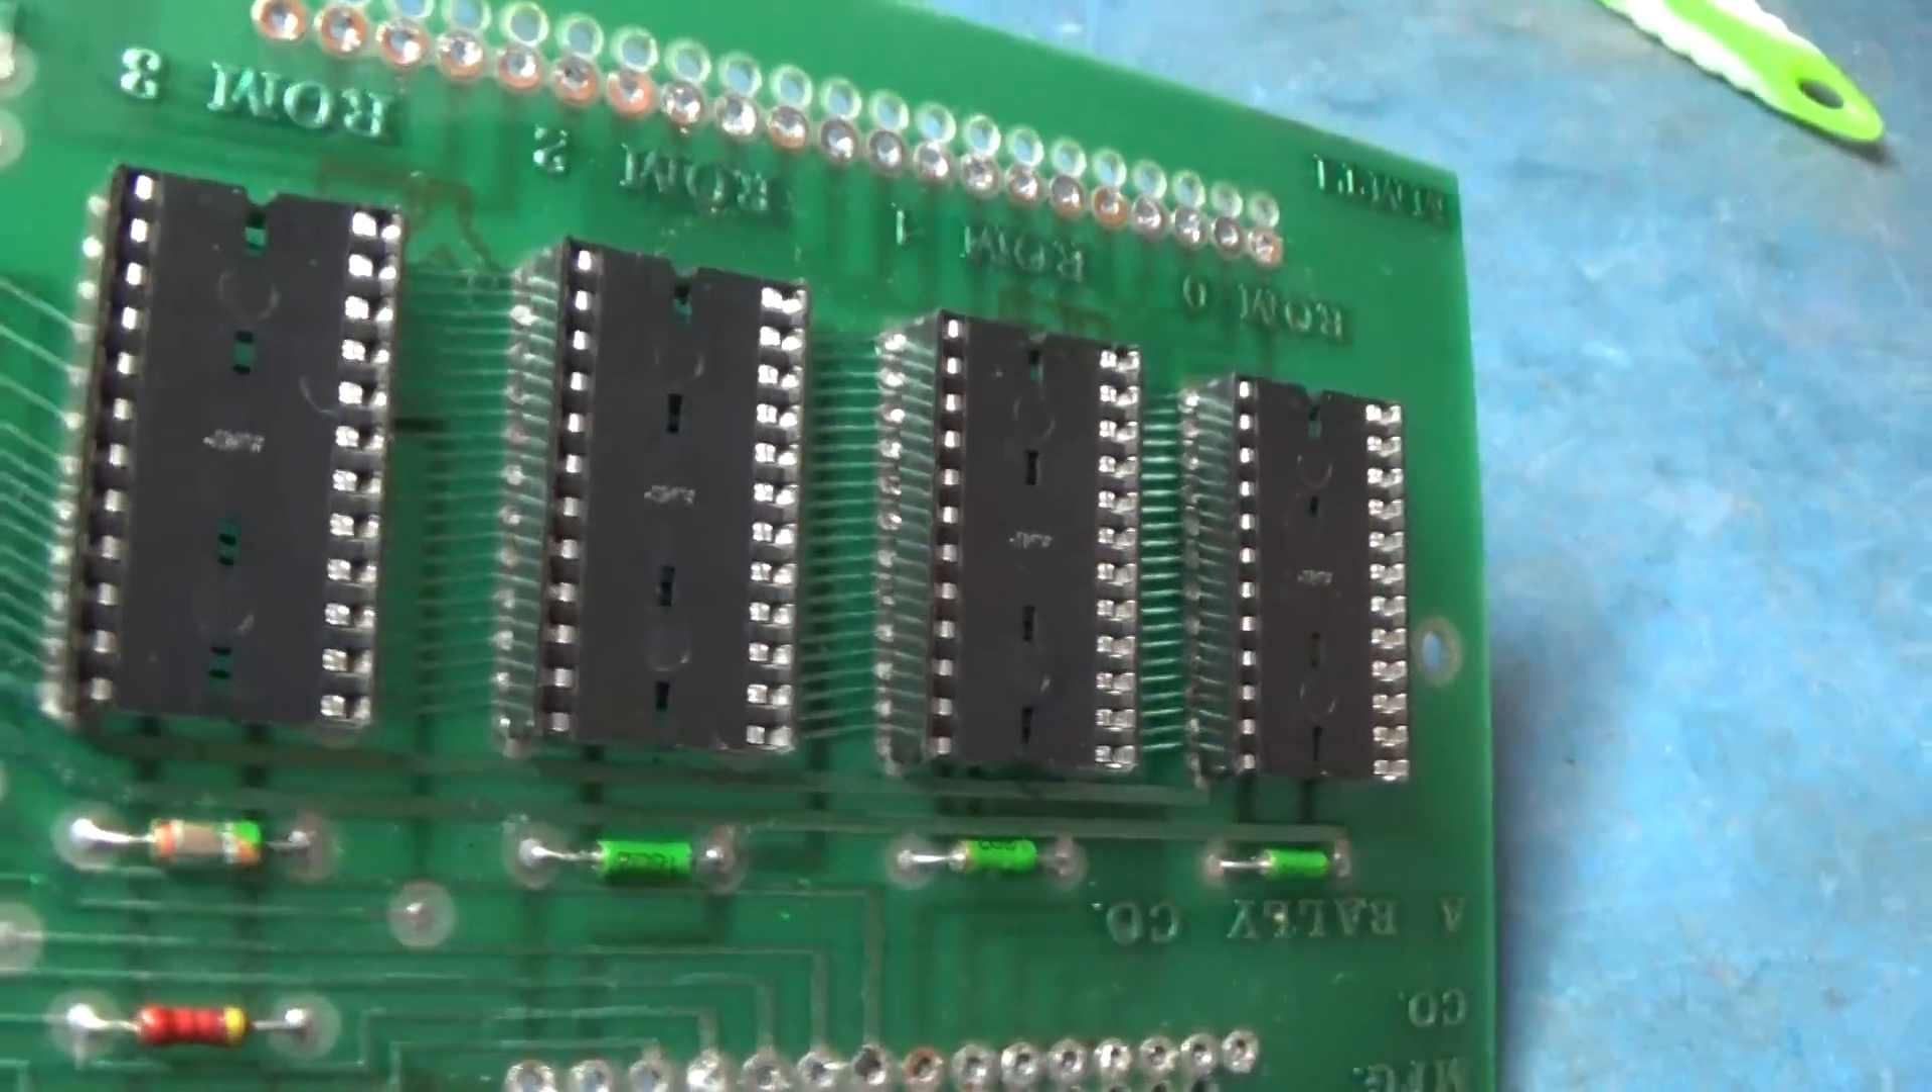Okay so I got the four e-proms replaced with nice amp dual wipe sockets.